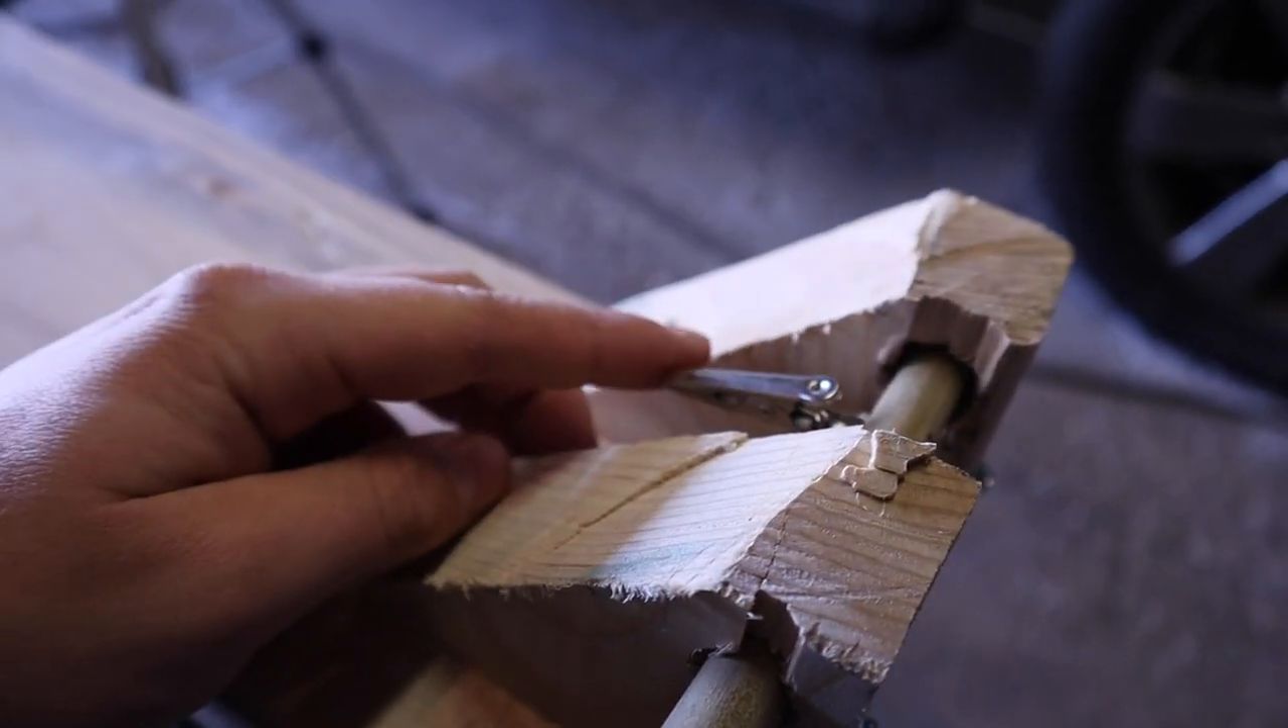We got our wood. We have the dowel through, the alligator clip is here, it's through the hole that we drilled in the middle.